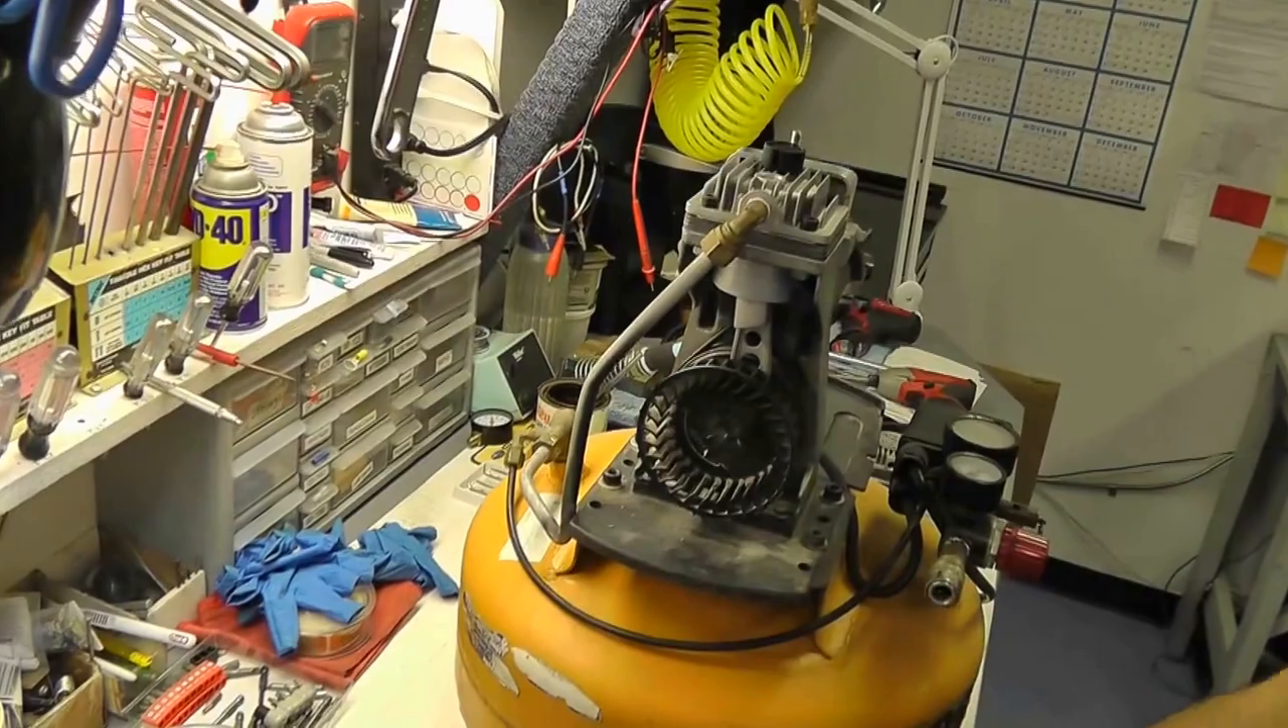So, our discharge tube is attached to the new valve plate head assembly.